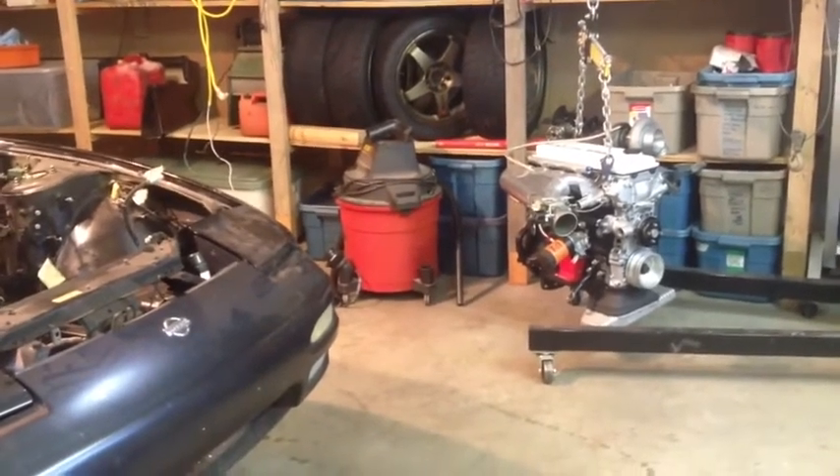I got the engine sitting over there waiting forever to go in.